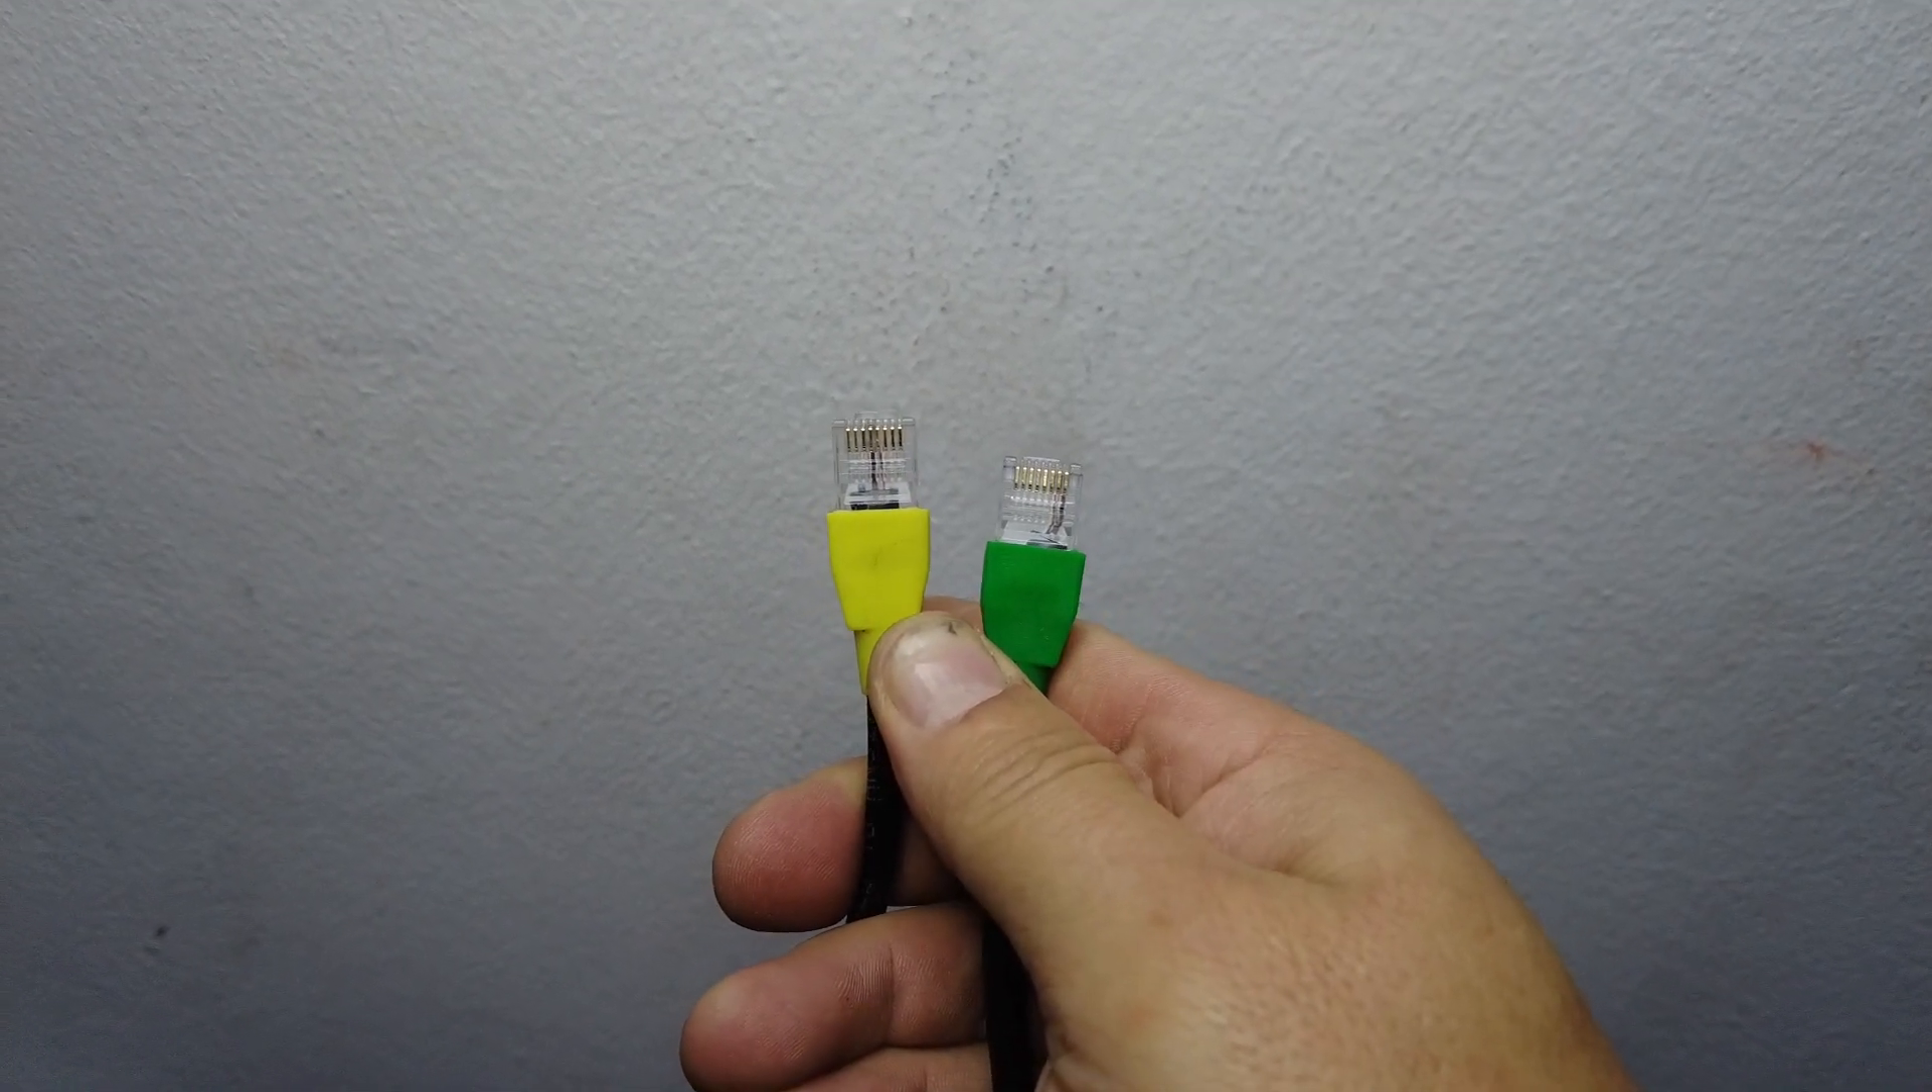So for the BMS cable the networking cable between the inverter and the battery I've crimped the yellow one as the inverter side and then the green one as the battery side.